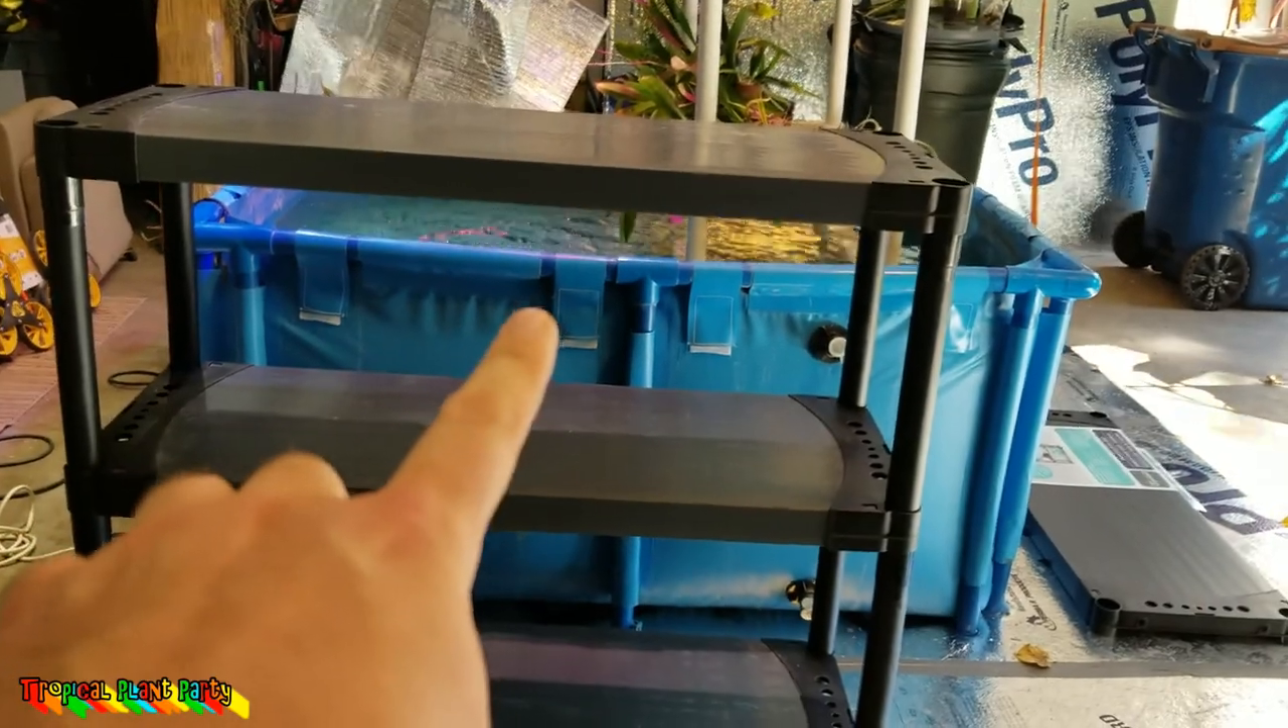Okay well just as i expected not a perfect fit there's two more shelves but i just want this to be level with the top of the aquaponics tub so it's too high with three.